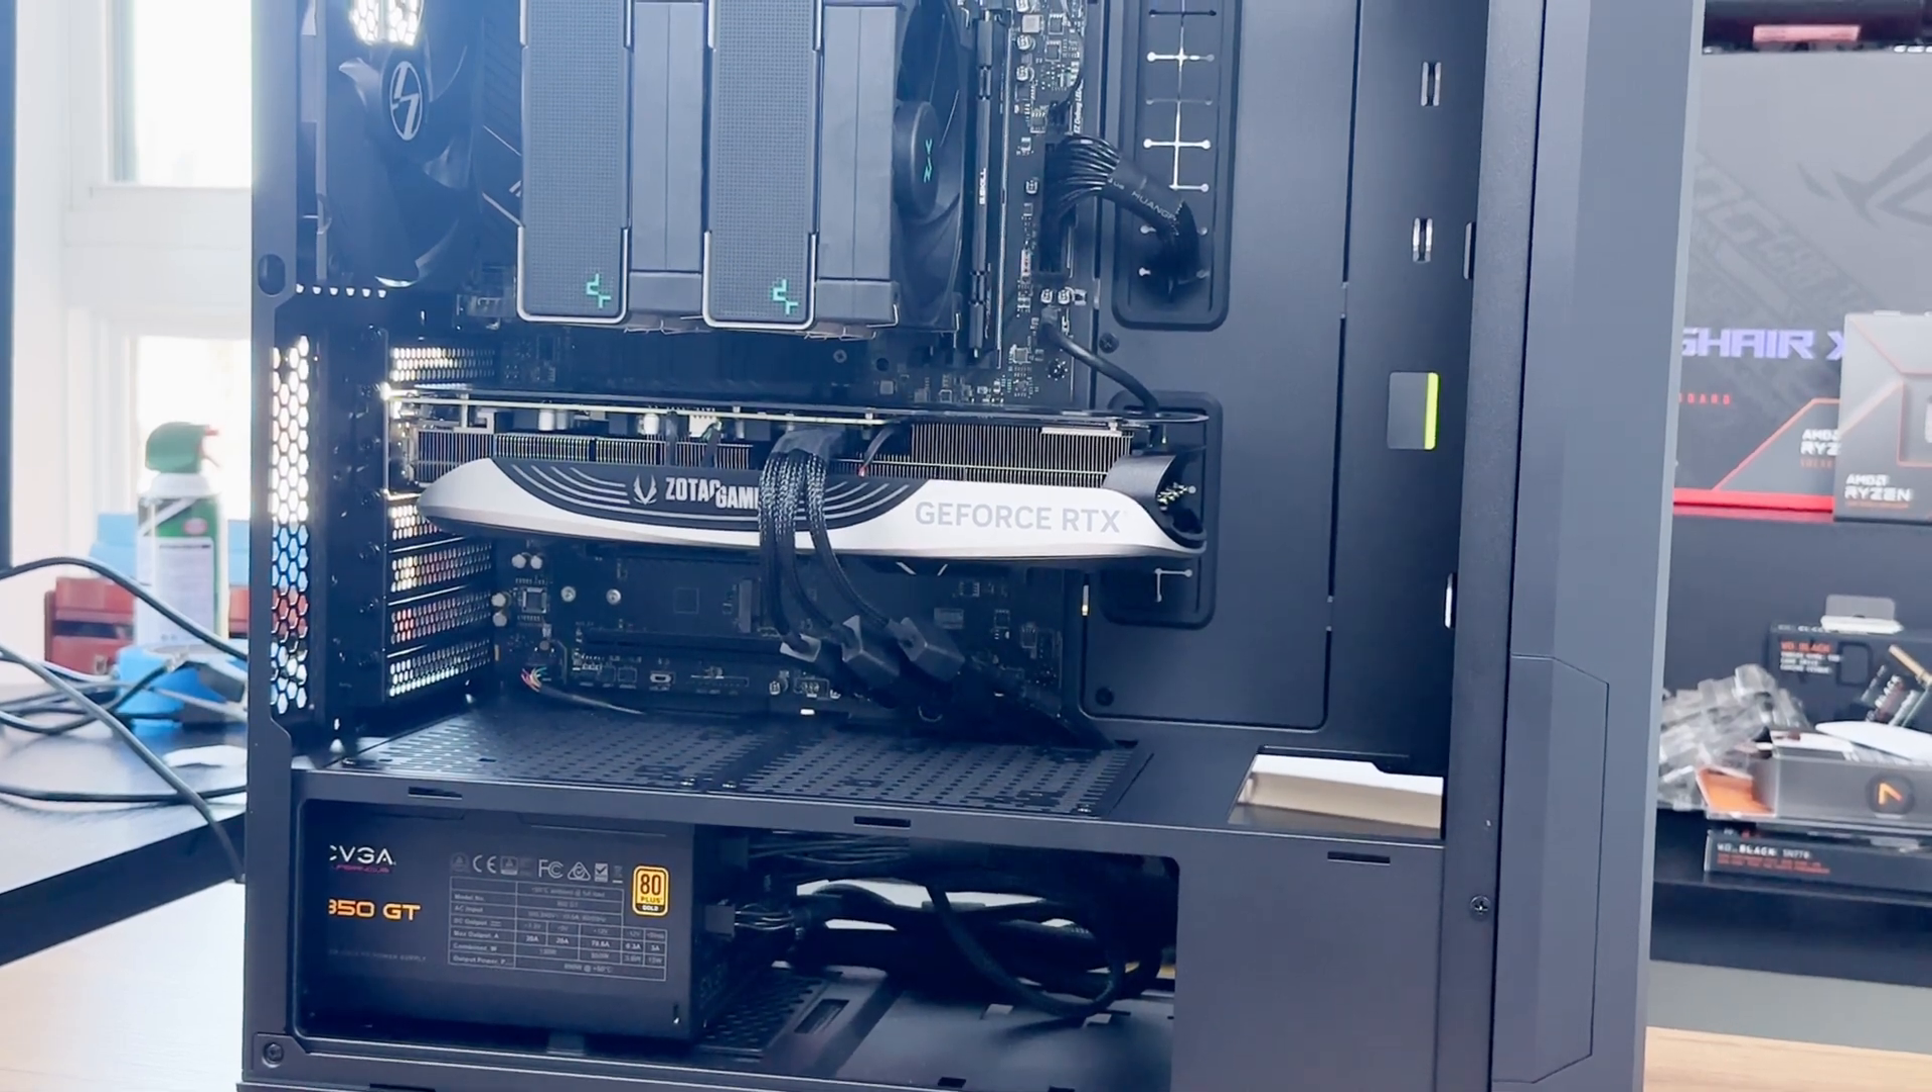Now, with the GPU installed, that's it, guys. We're all done. This is pretty much the finished build.